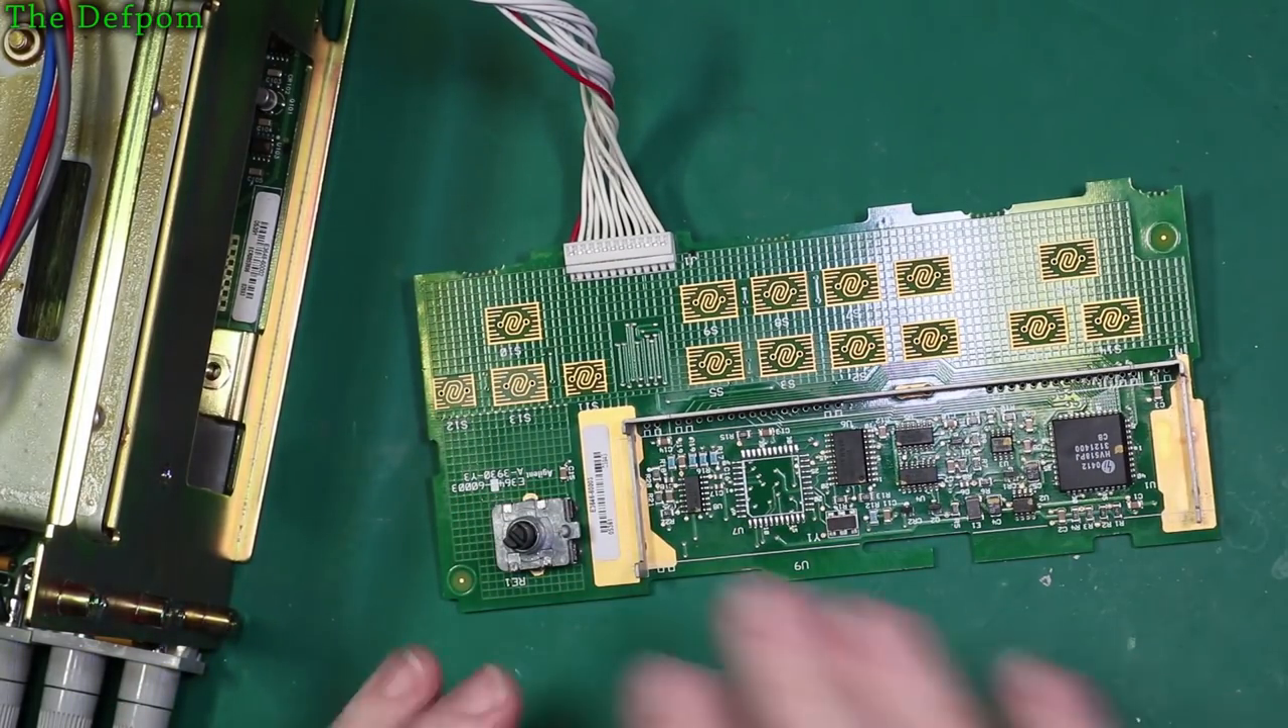So obviously I've pulled the front panel apart.